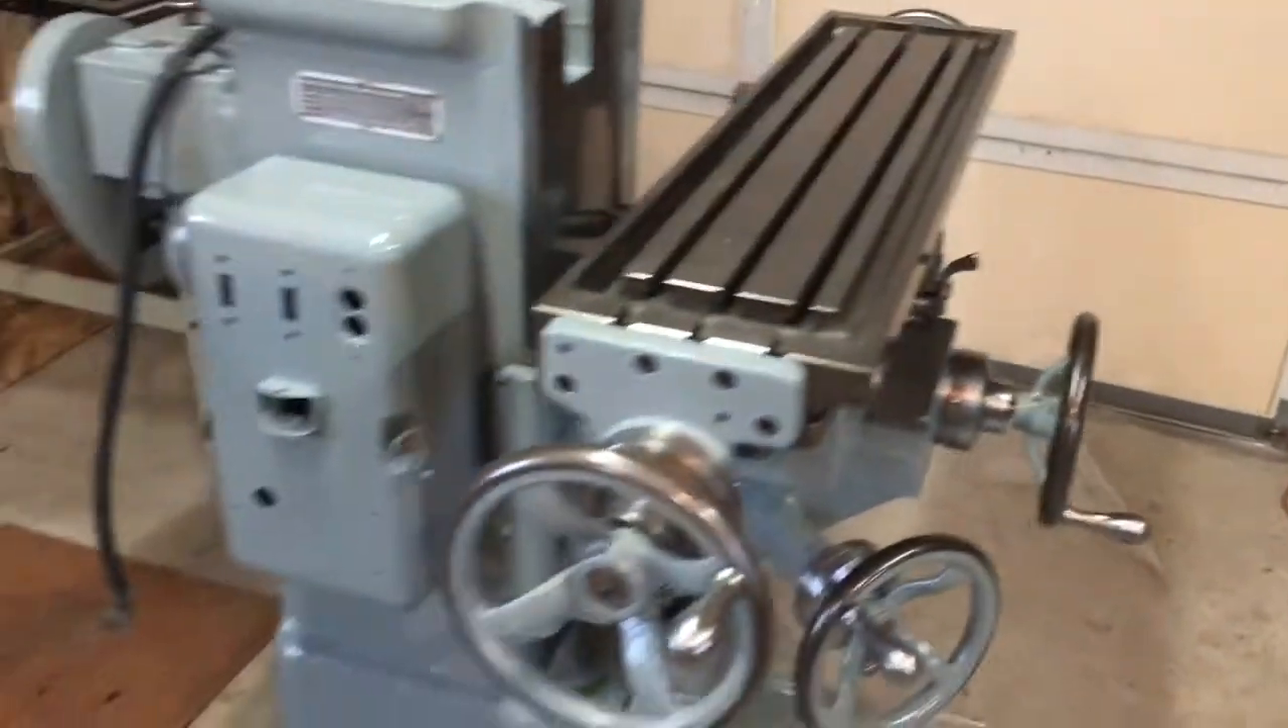I added the table back on and I finished up all of the cranks.